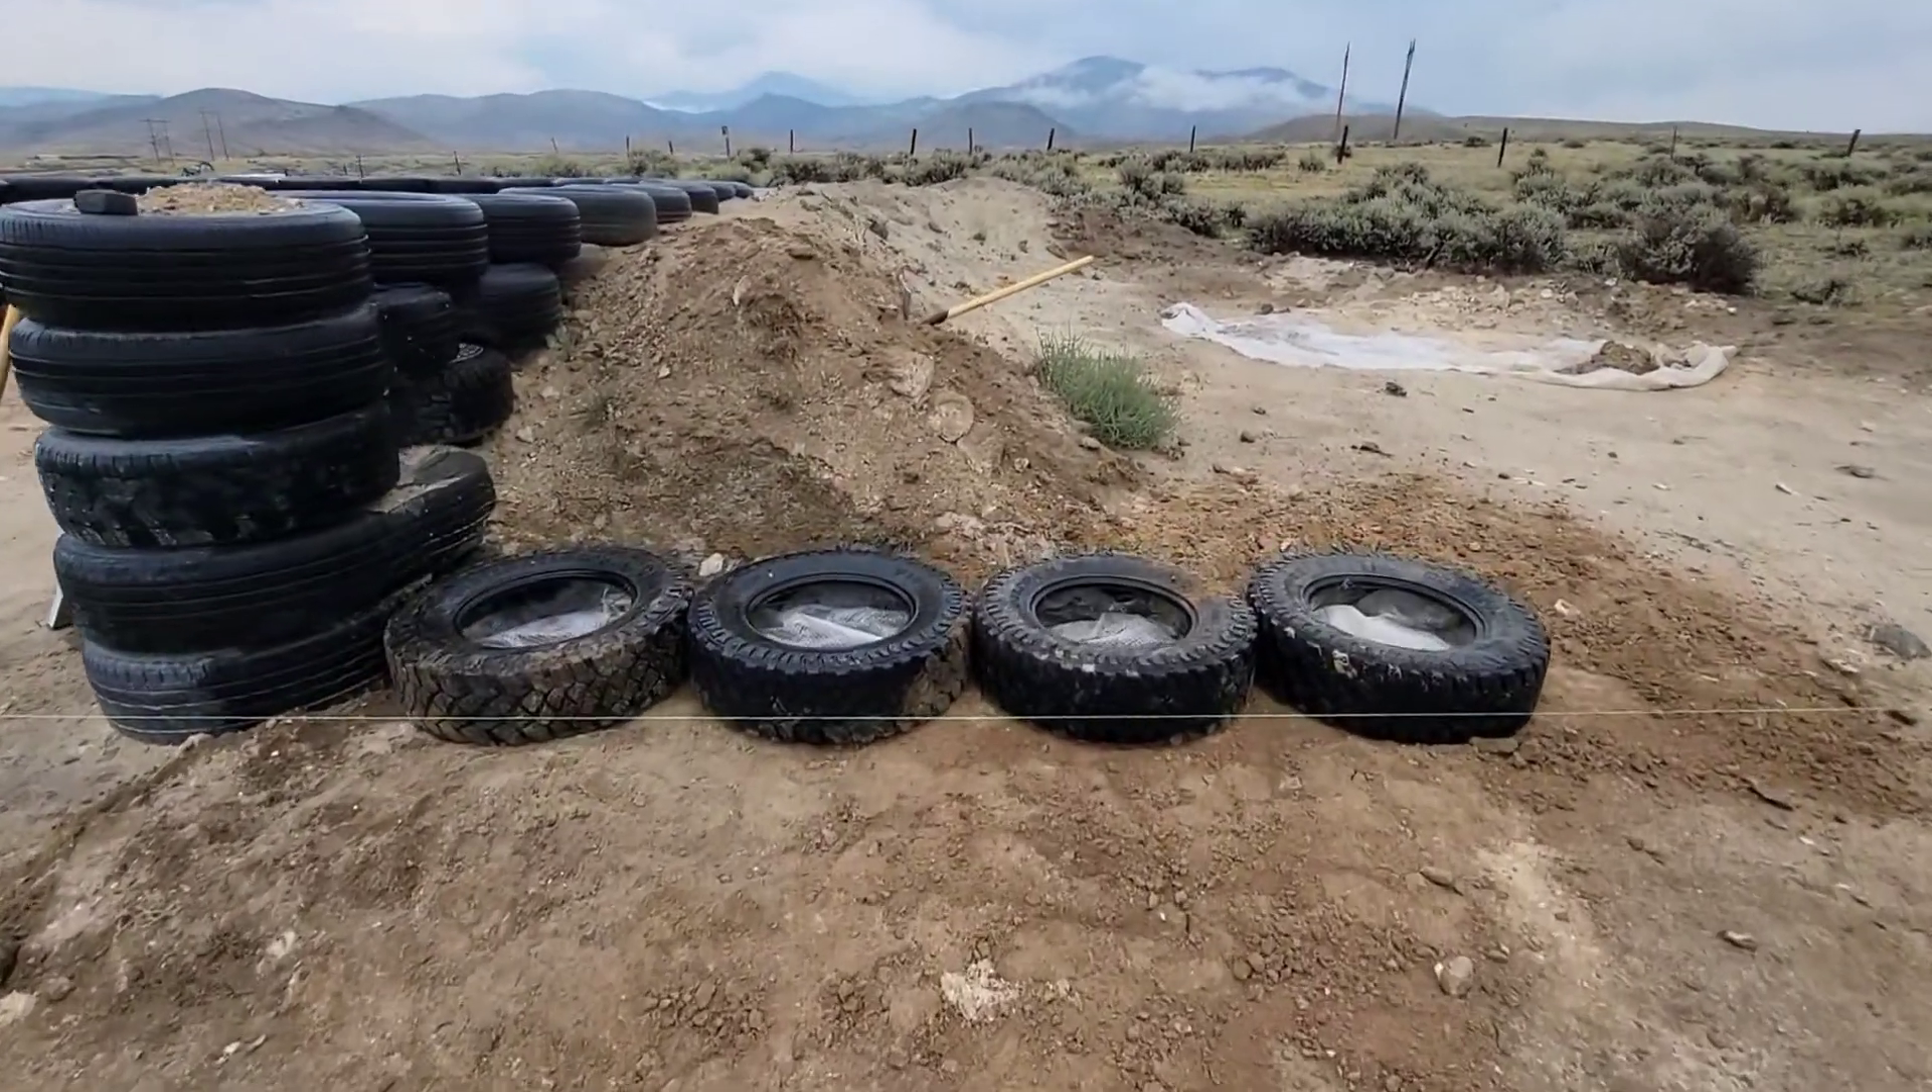So I've got the plastic inside the tires.